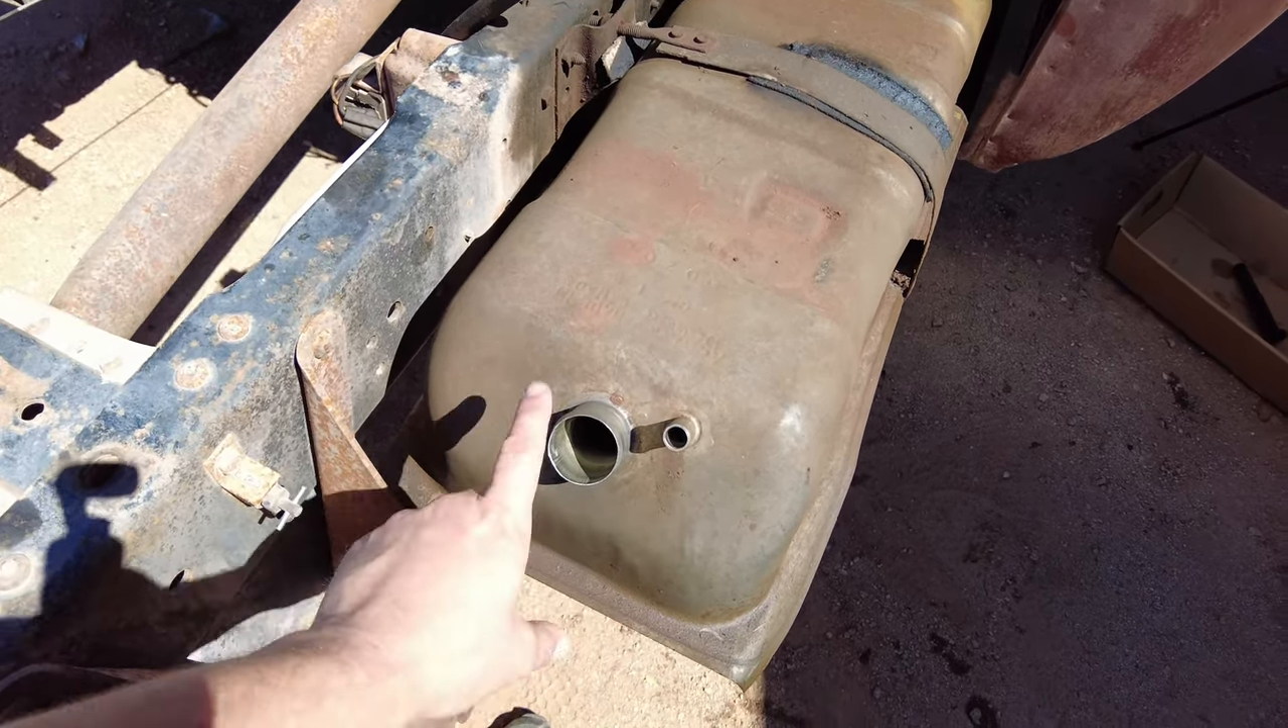But in the meantime, I have pulled off the filler necks also, and I will be saving the vent lines because the only spot I can find them is on LMC truck, and they are expensive.